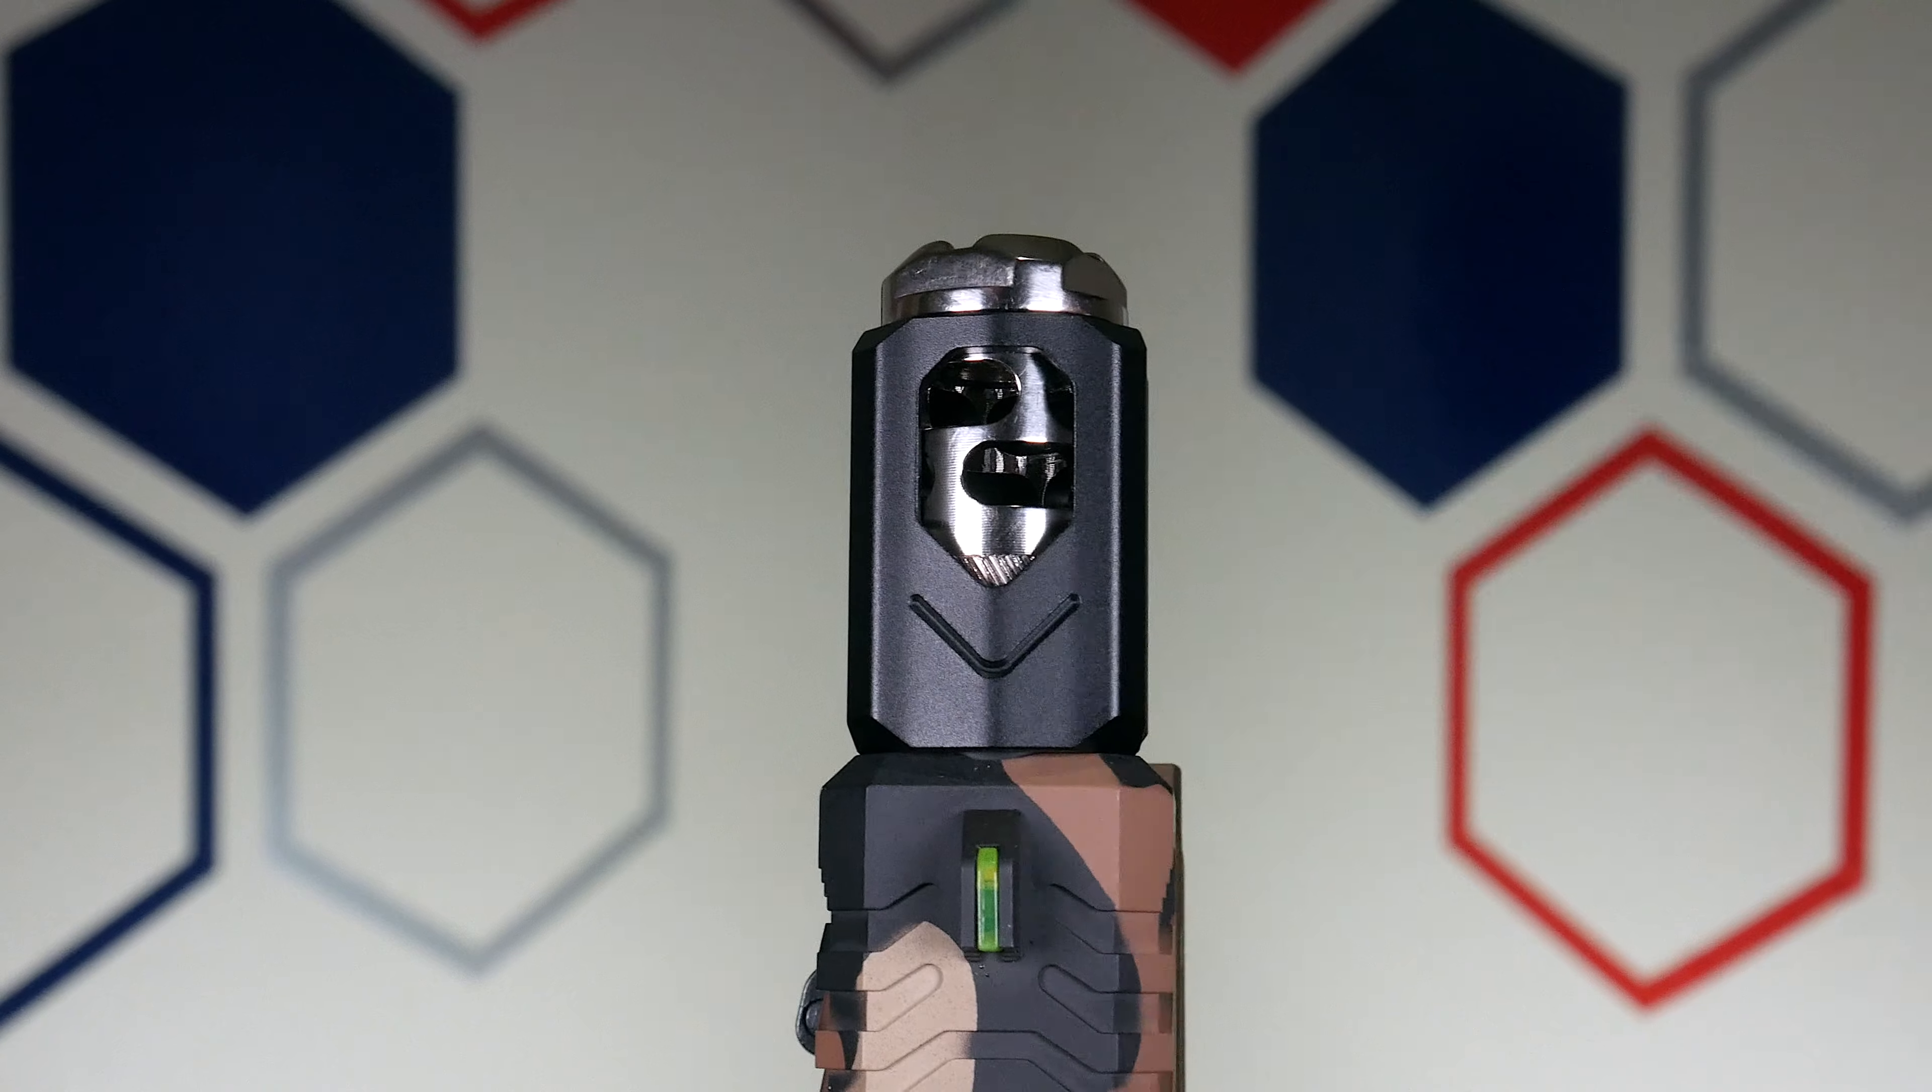That's it. You're done, and you've successfully installed the Unicomp onto your pistol.